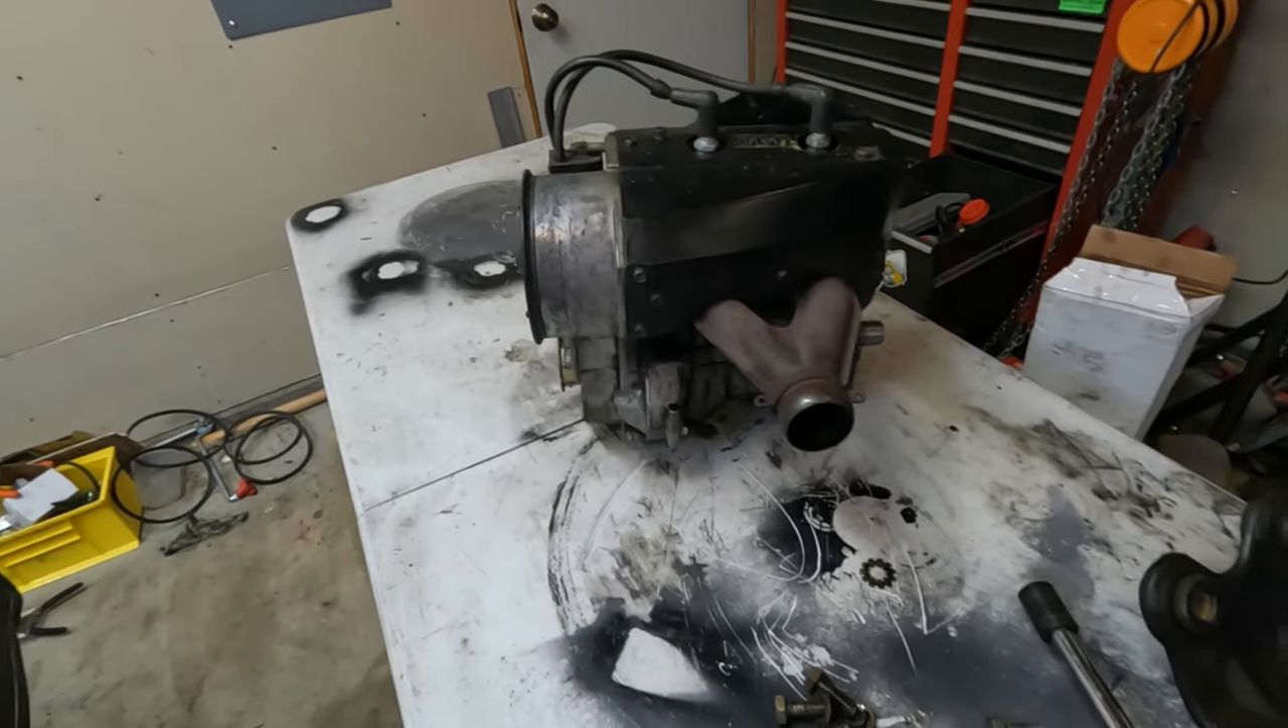Got the engine out. That was the main goal for today.